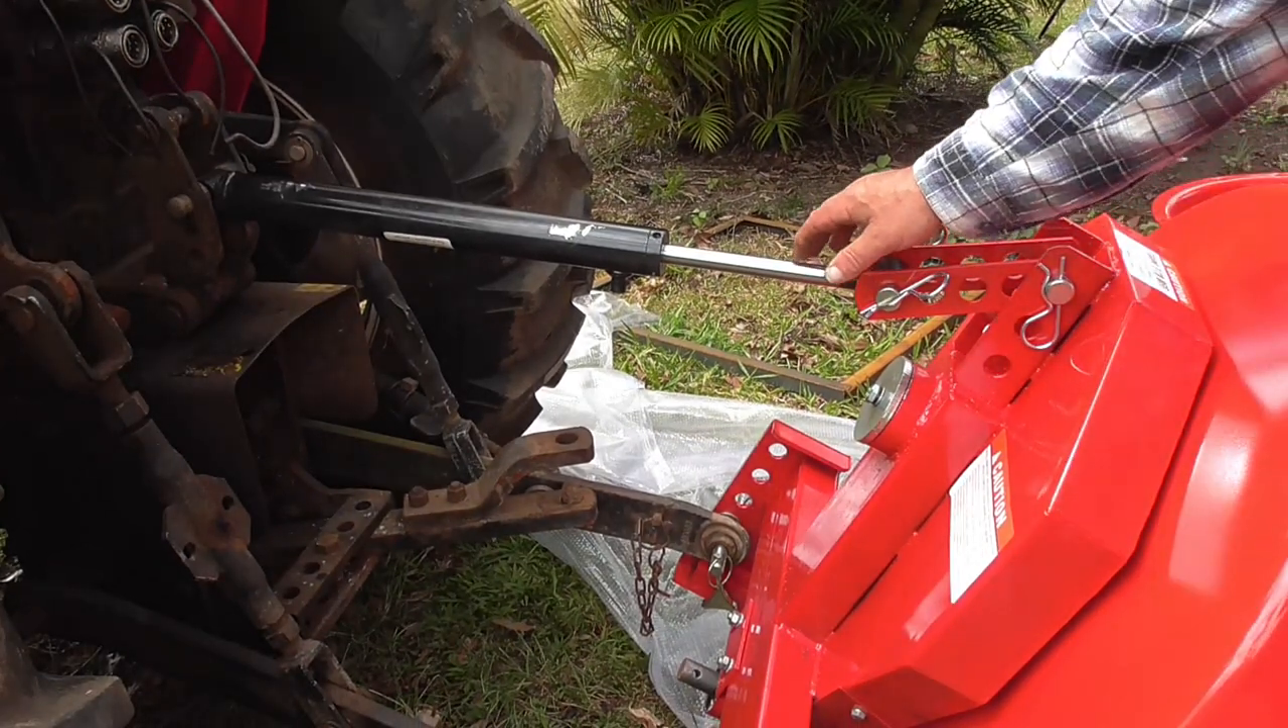We've got the top link on now.